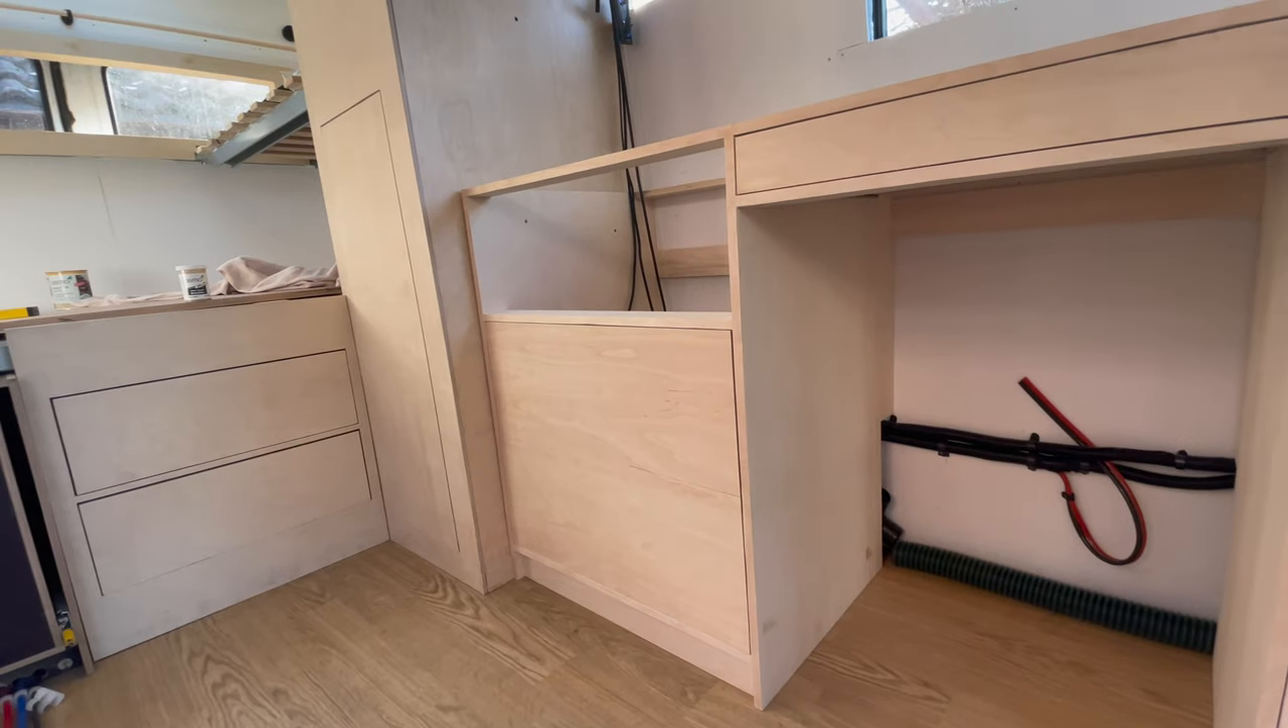We've done plumbing we've built a carcass we've built drawers we've laminated edges.